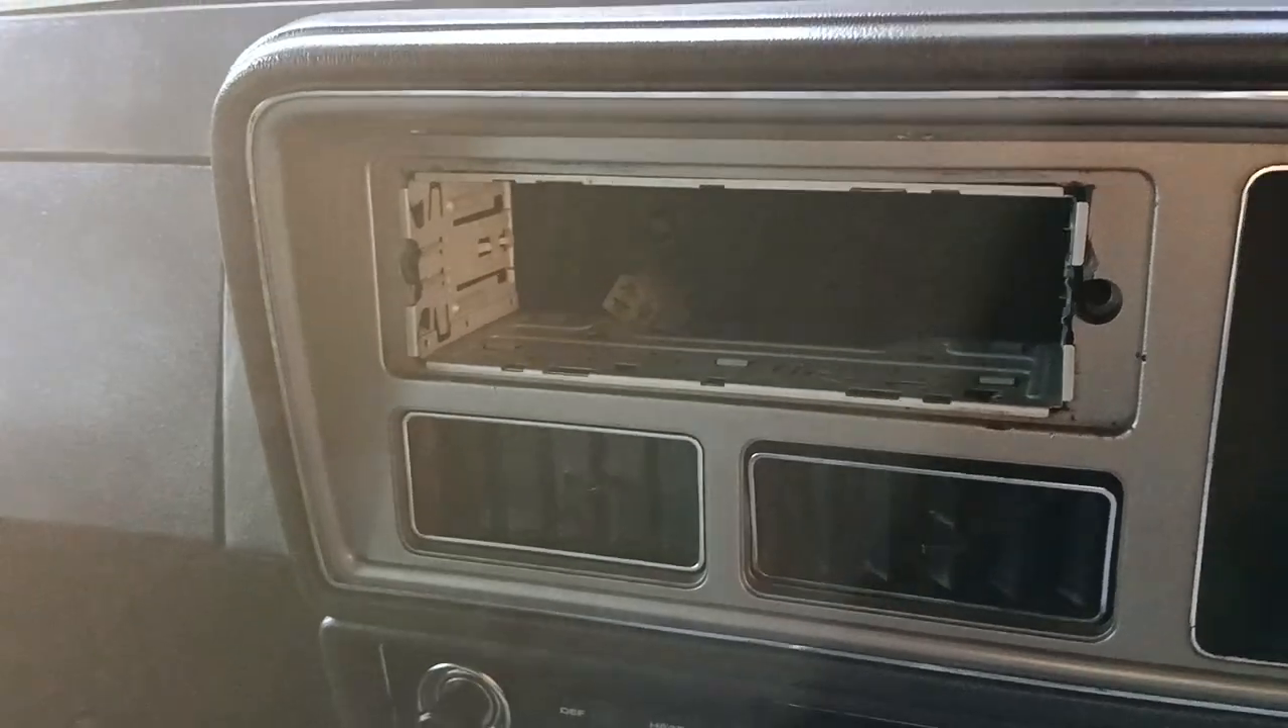The radio i haven't put in yet.